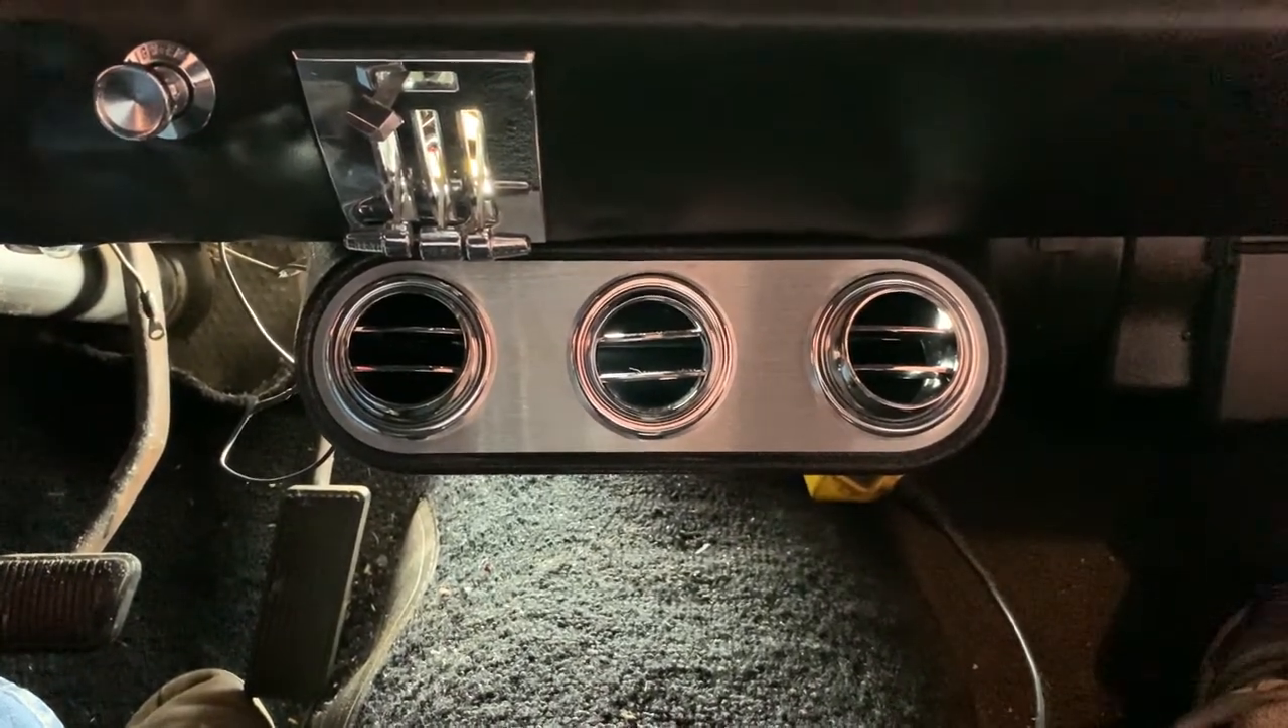And so the centerpiece is installed.